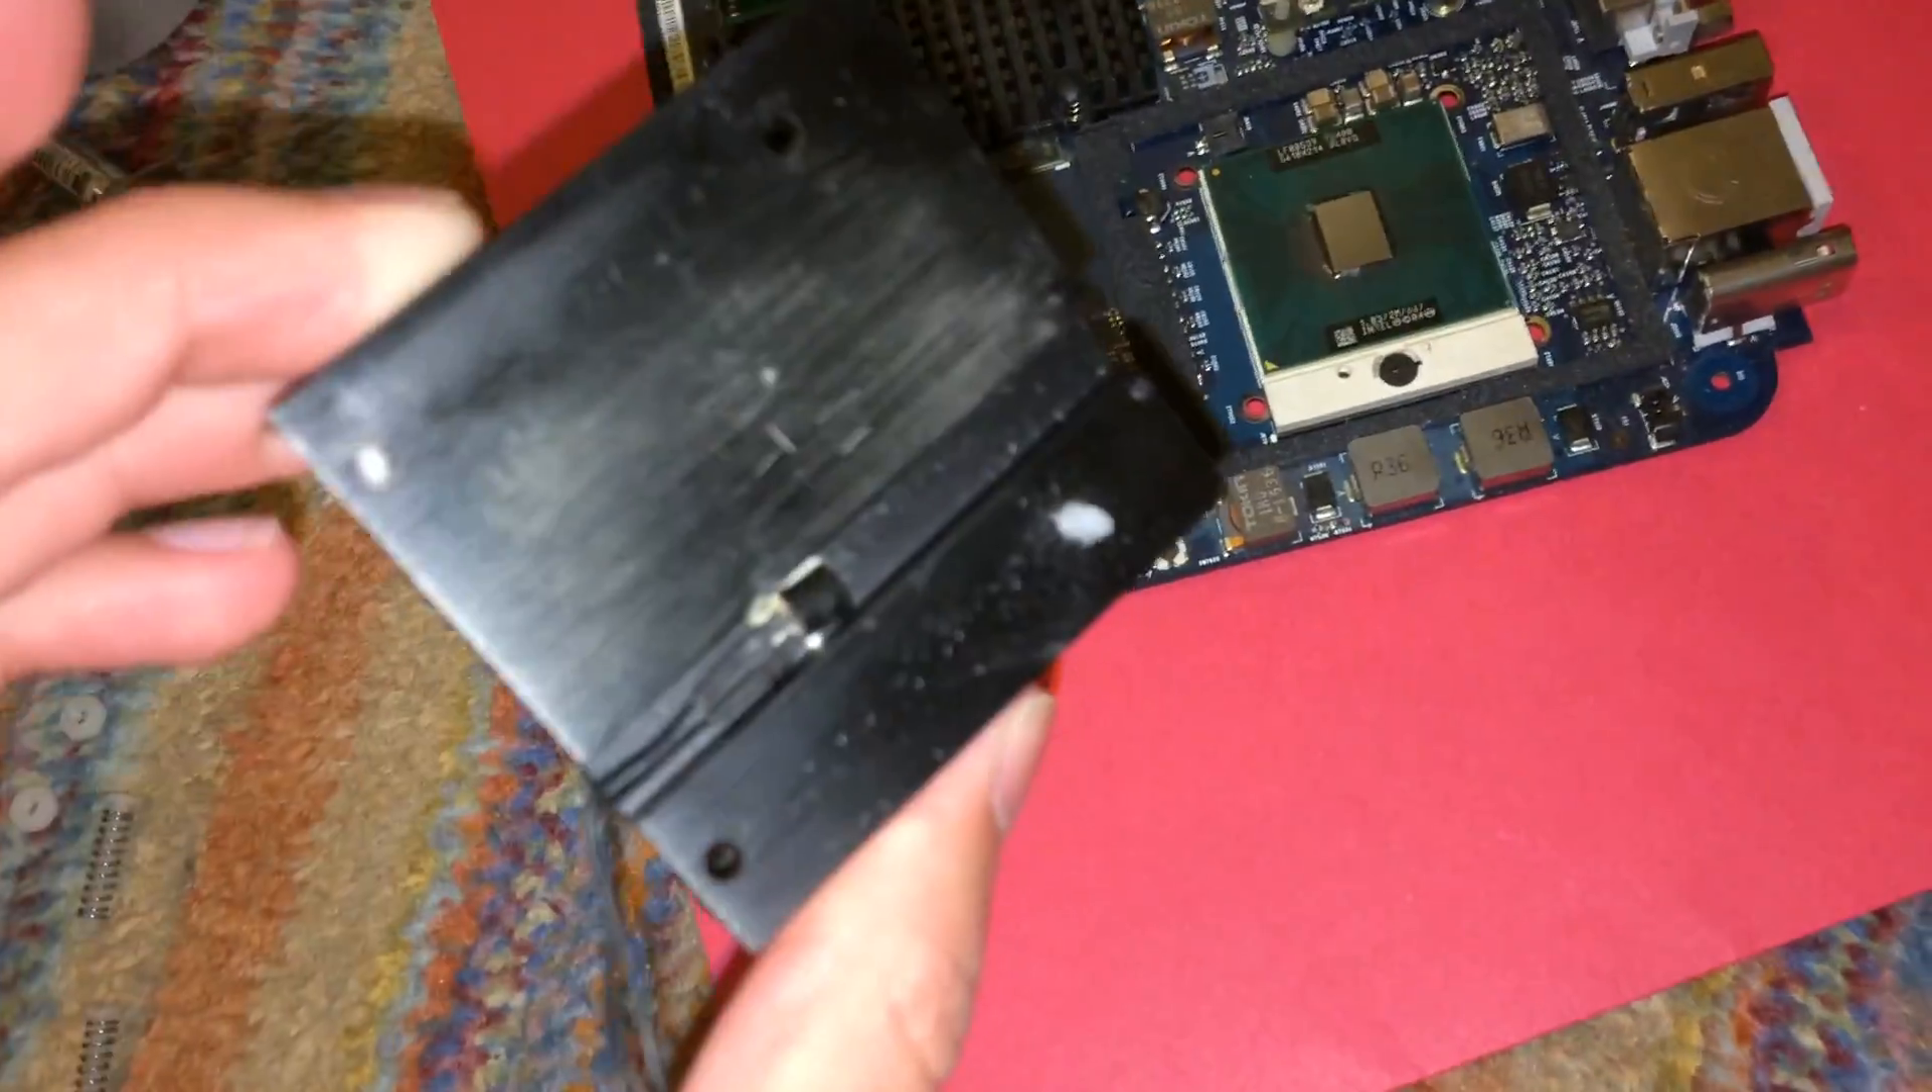I have removed the CPU heat sink.